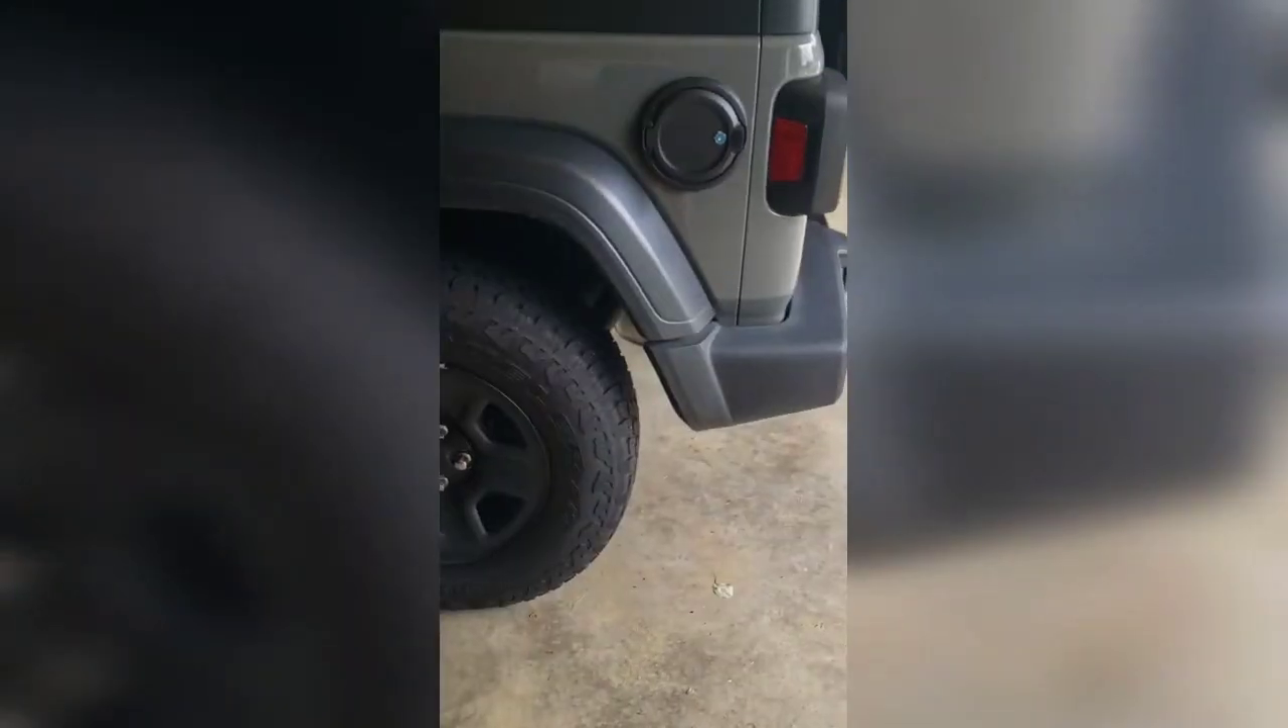There she is there's a new gas cover.